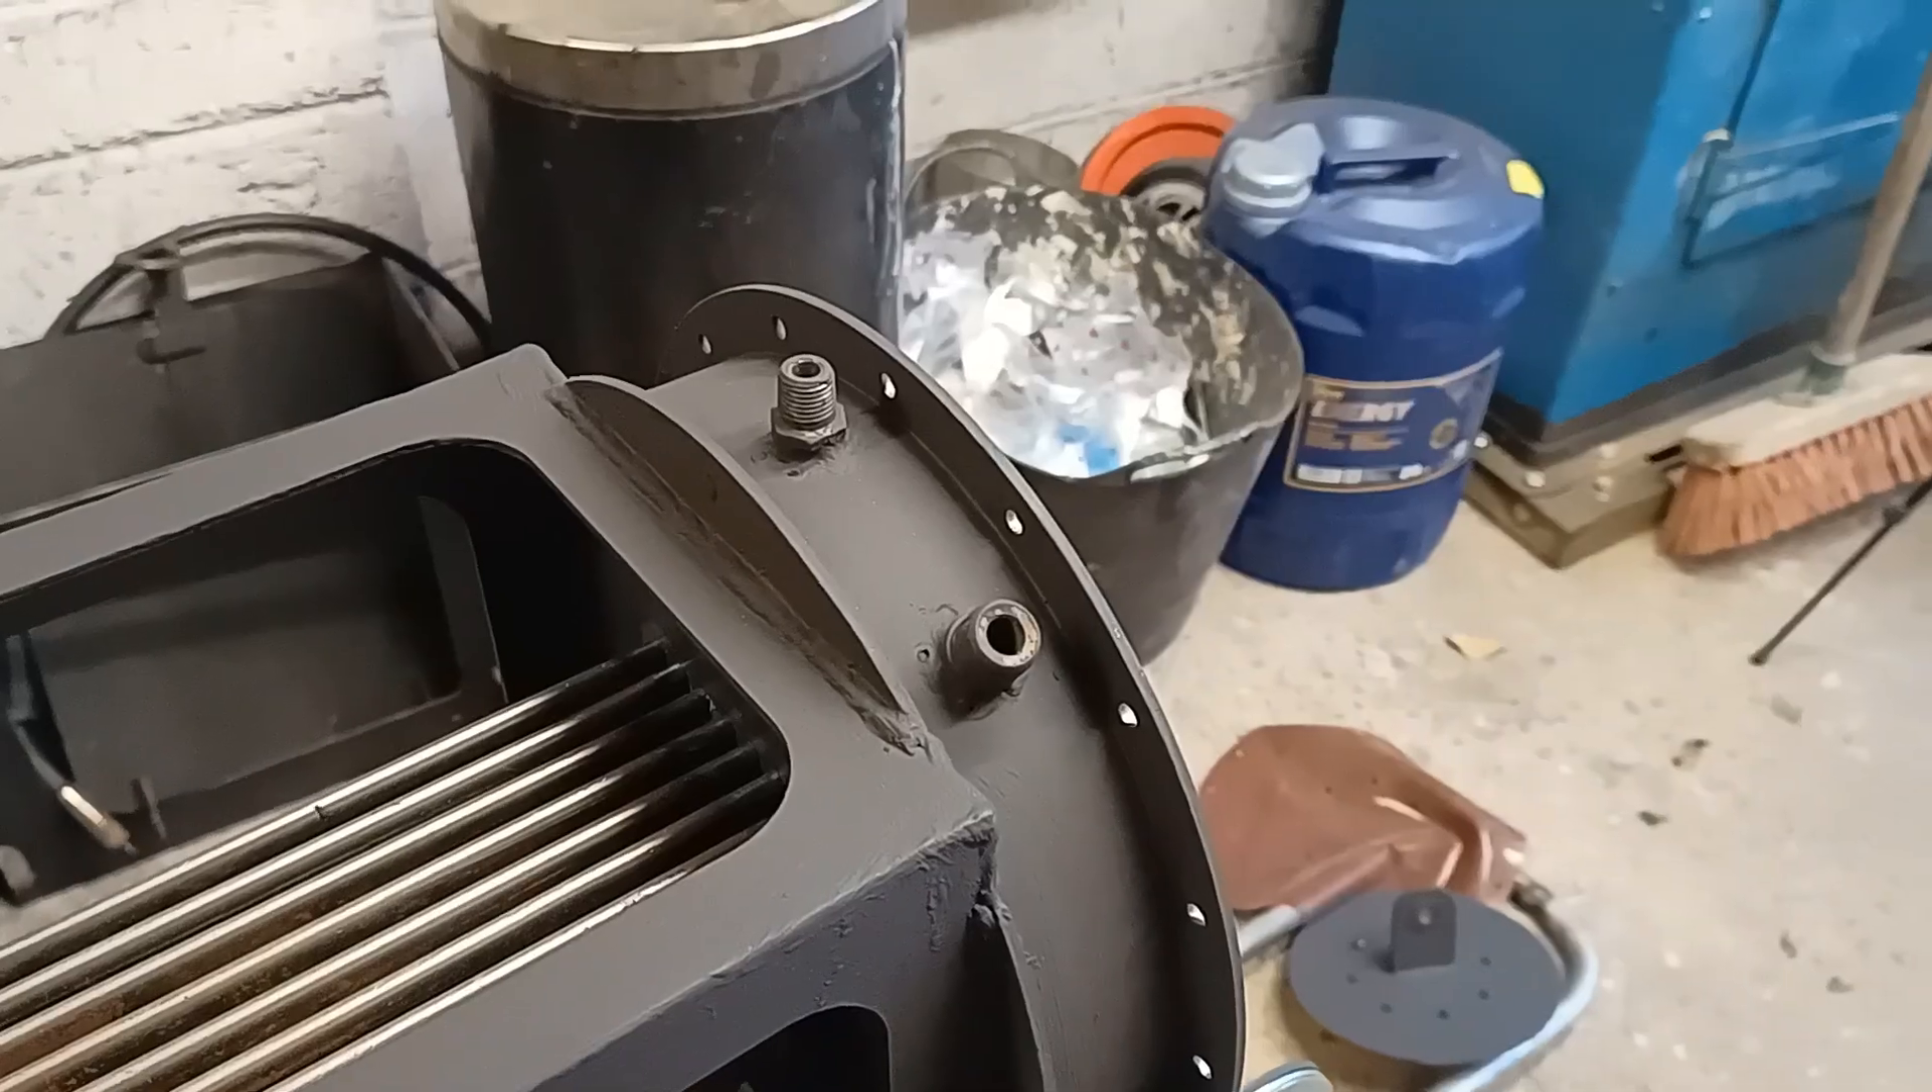I've welded um various bosses and stuff on.